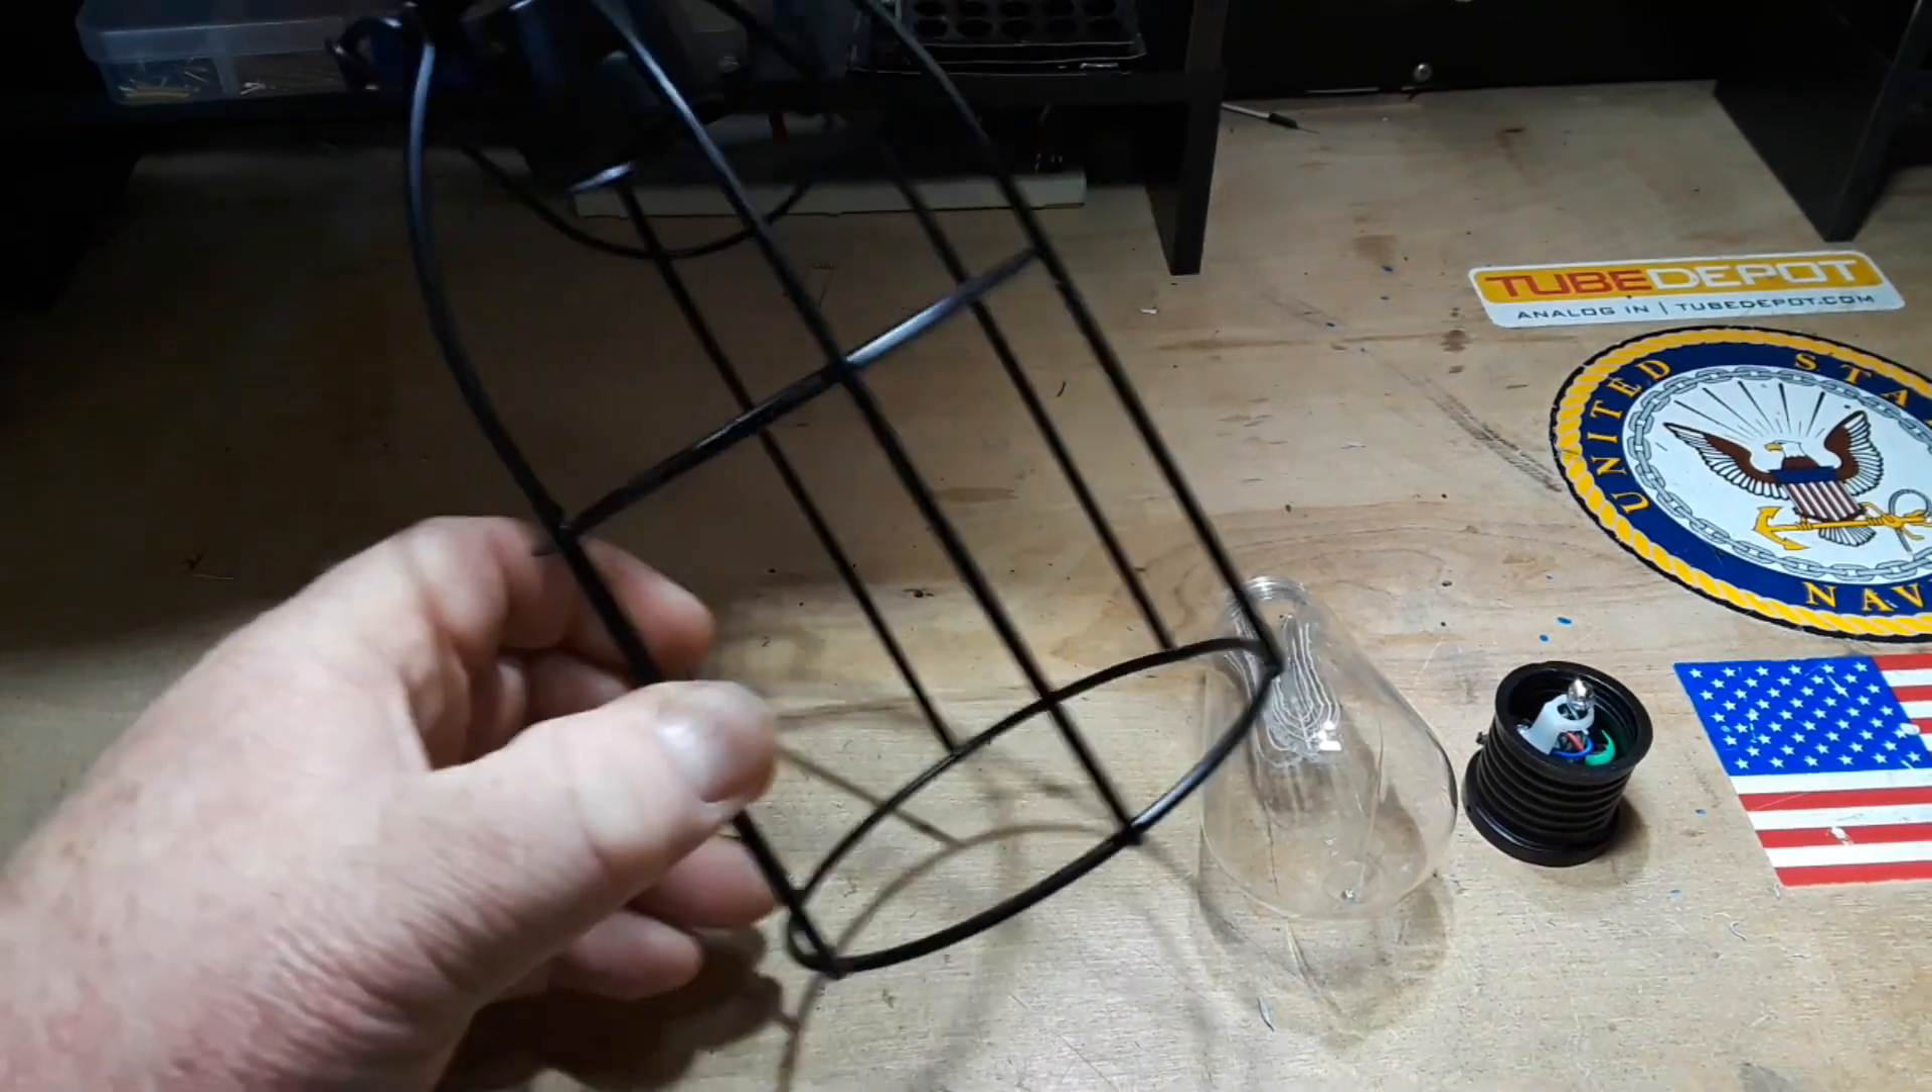So disassembly was a success. We were left with three main parts.